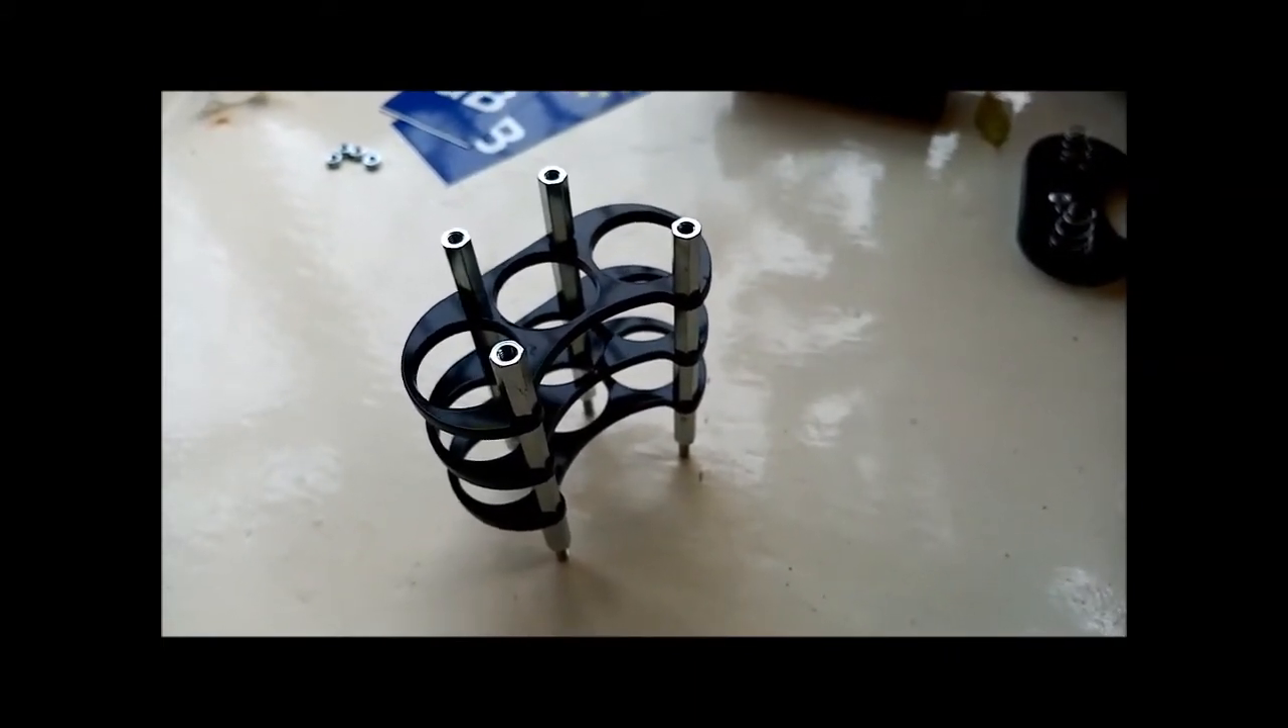You can see how I've used the spacers together to build up a bit of a framework.